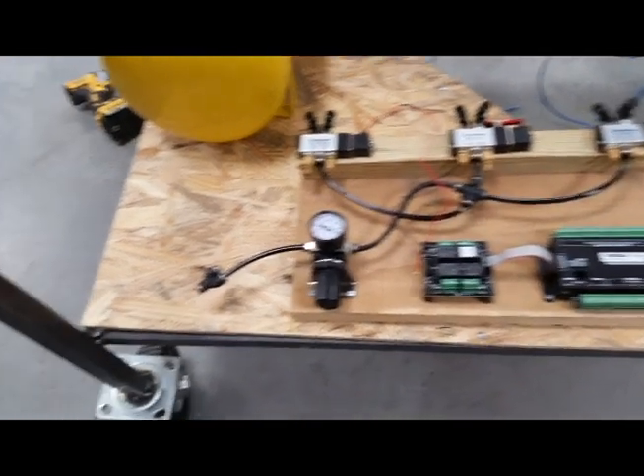And I've started to mount my valves and controller.